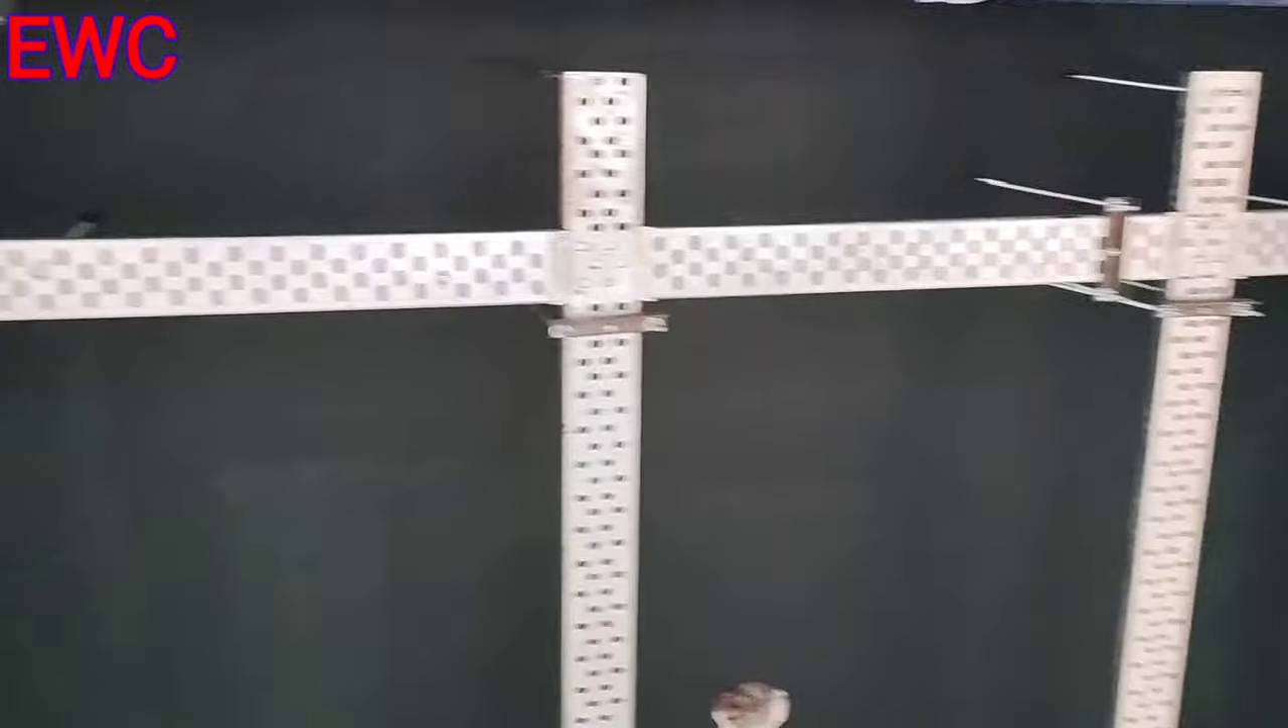यहां पर cable tray लग गया।